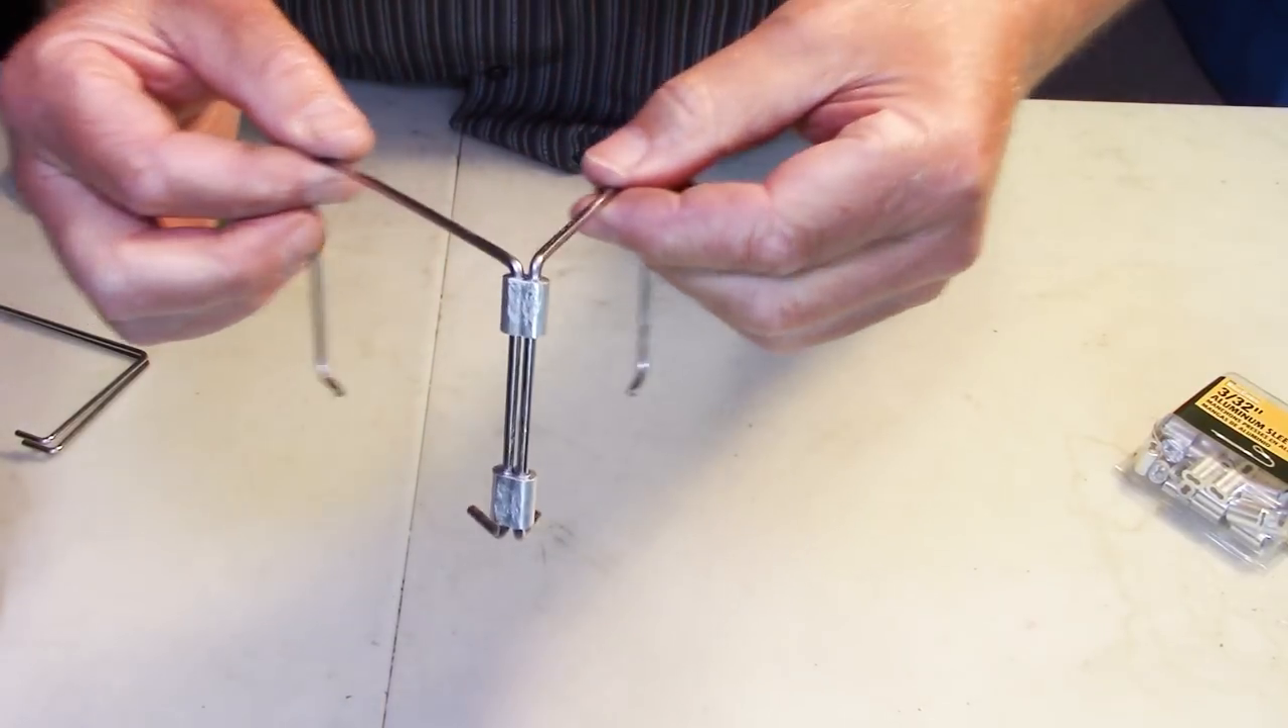Okay so there is the finished project now you can see that the two sleeves have been crimped on quite tightly but not so tight that i can't move the bars apart freely.